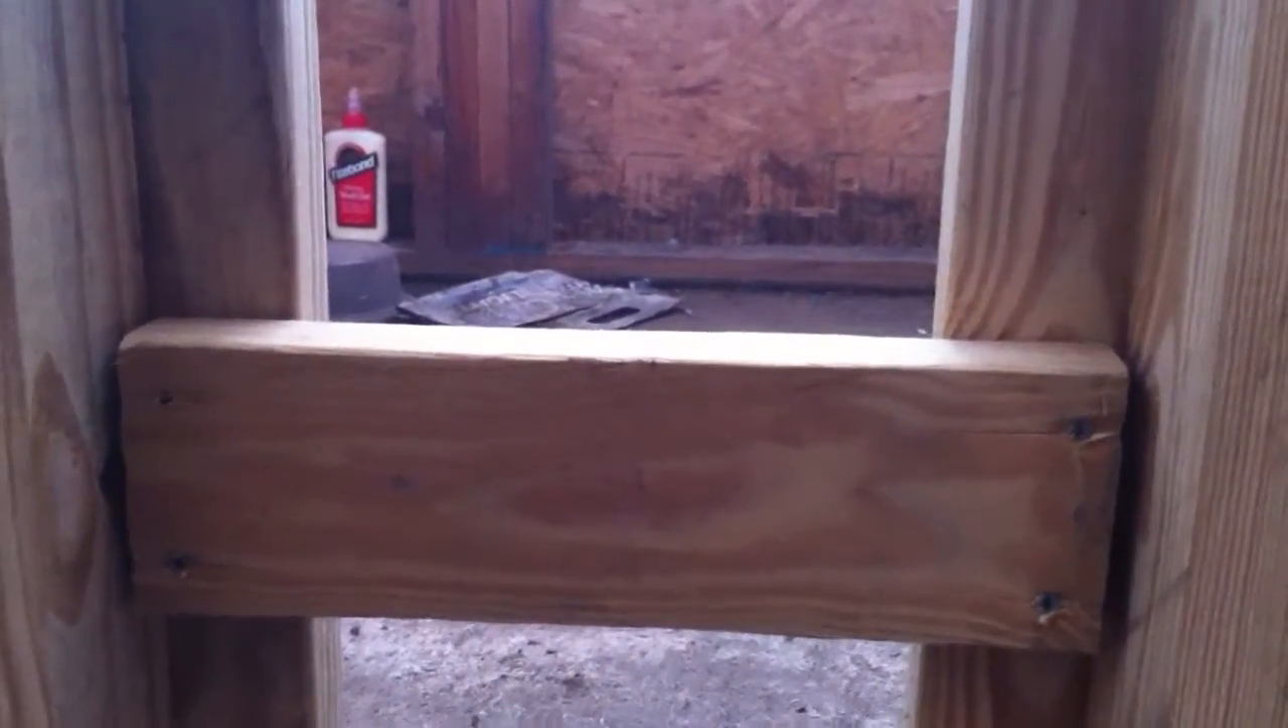Oh yeah Down here on the bottom Of the outside legs I put a cross brace Seven inches up off the ground To help prevent bowing as well.